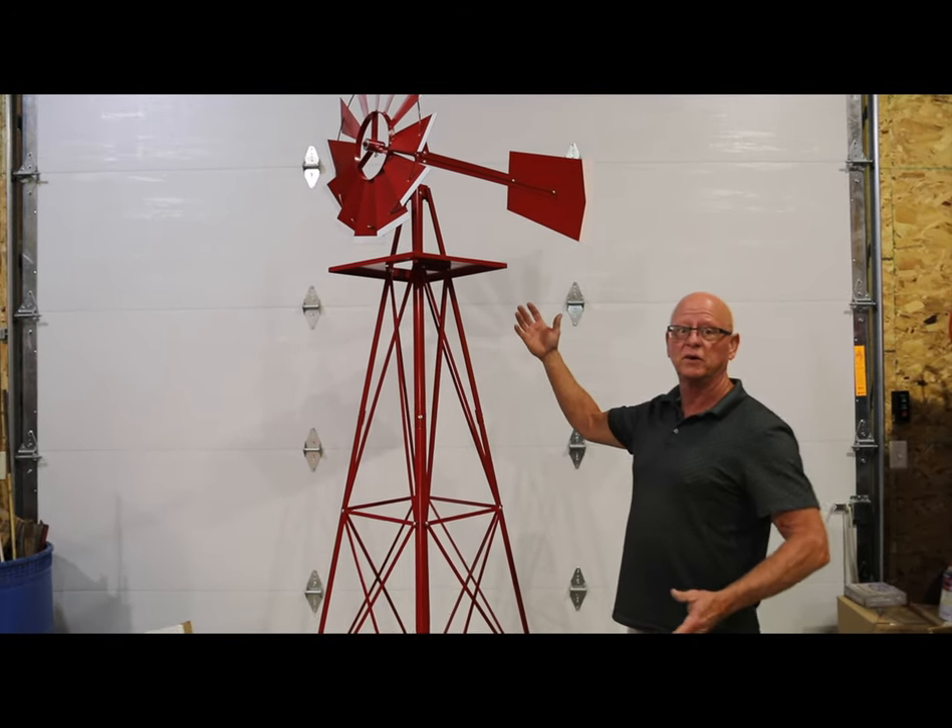Now we have our windmill completely assembled.